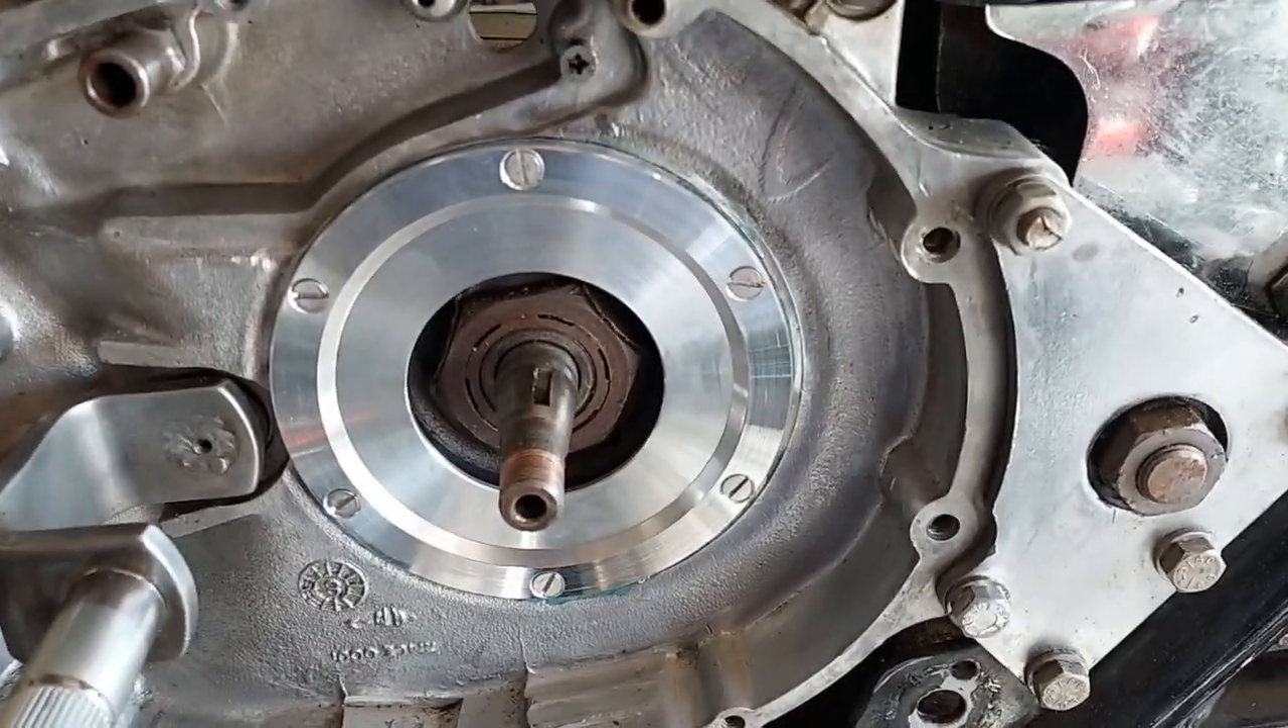That's the new, nice new shiny plate on. And all the screws are in and tightened down.